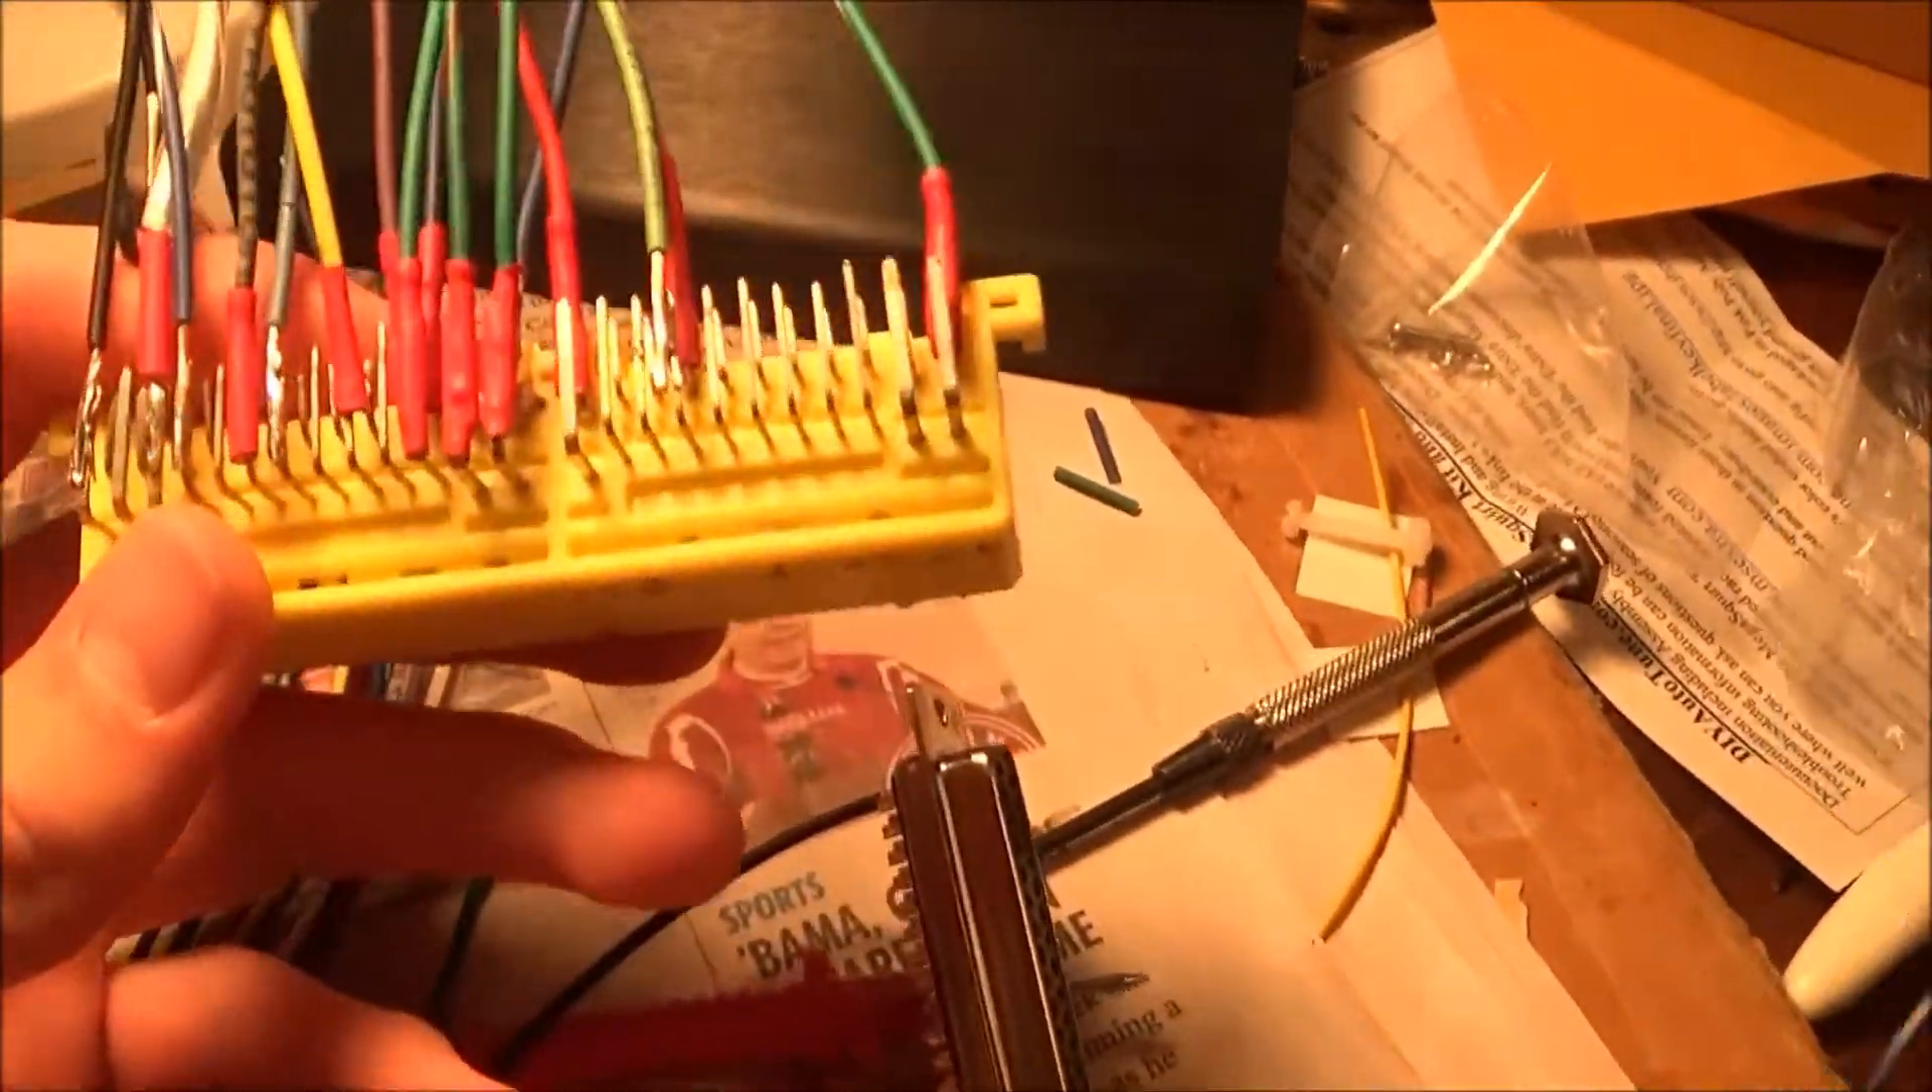Alright guys, so I got the harness partially made about halfway there.